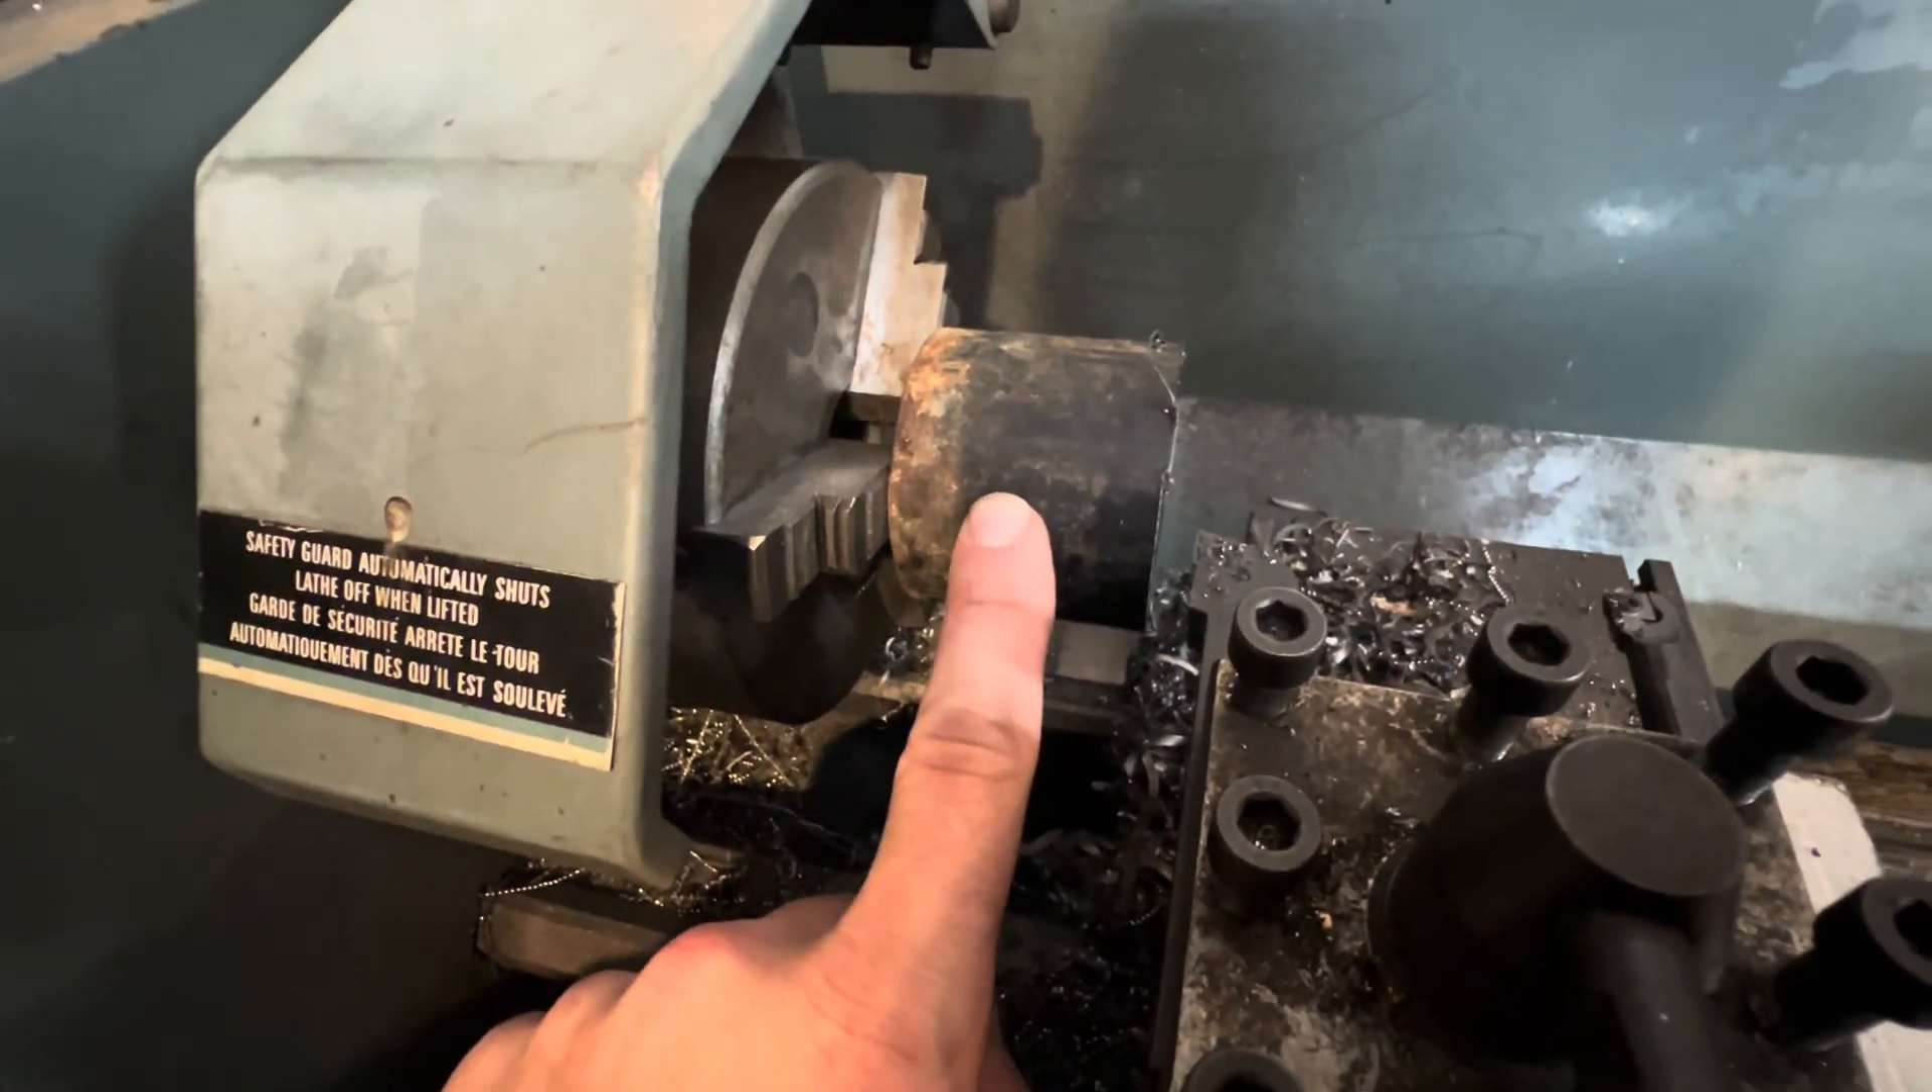I have that piece of tube mounted in the chuck of the lathe.